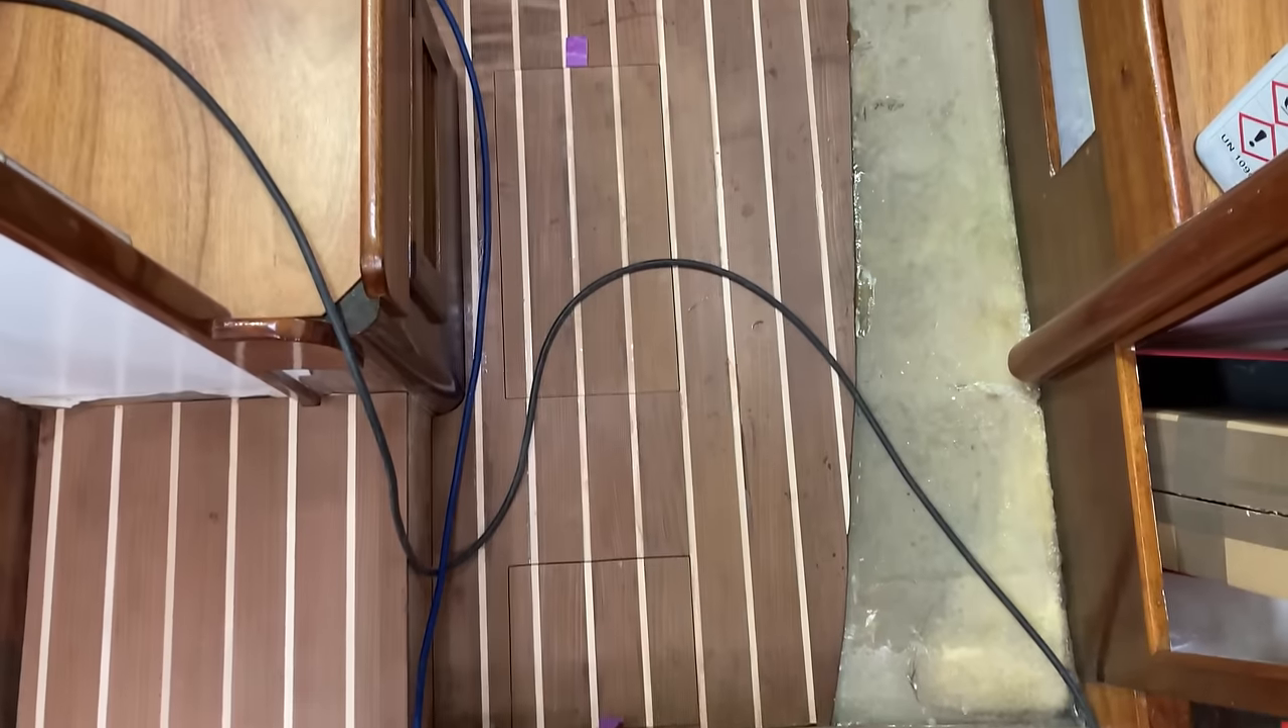So in the end of the last episode, I had got all the solid wood flooring down on the flat bits of the cabin sole.